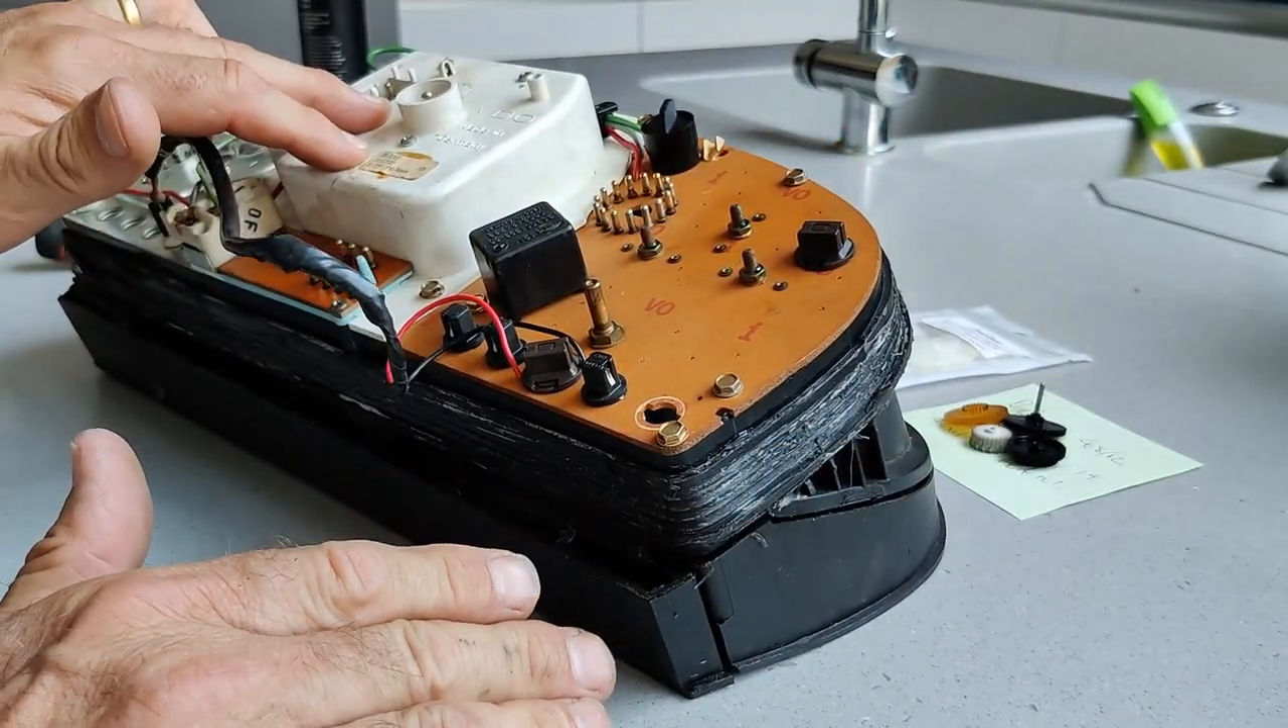Okay so here's the cluster out.